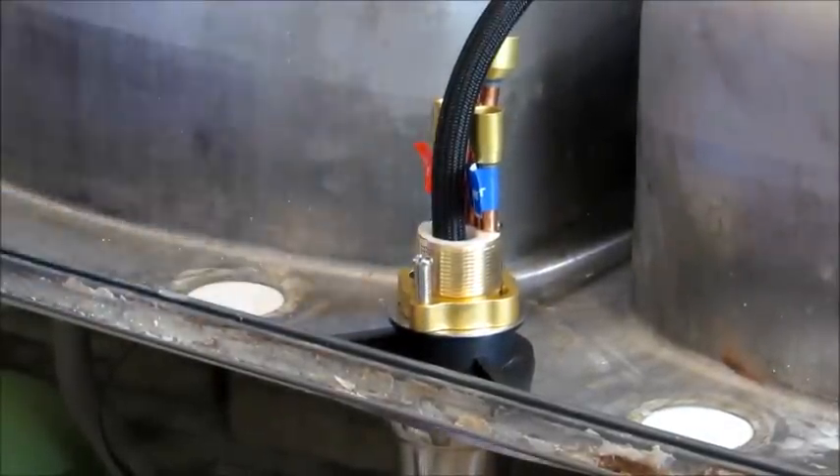I've managed to get this jam nut down onto the thread tube as far as possible.